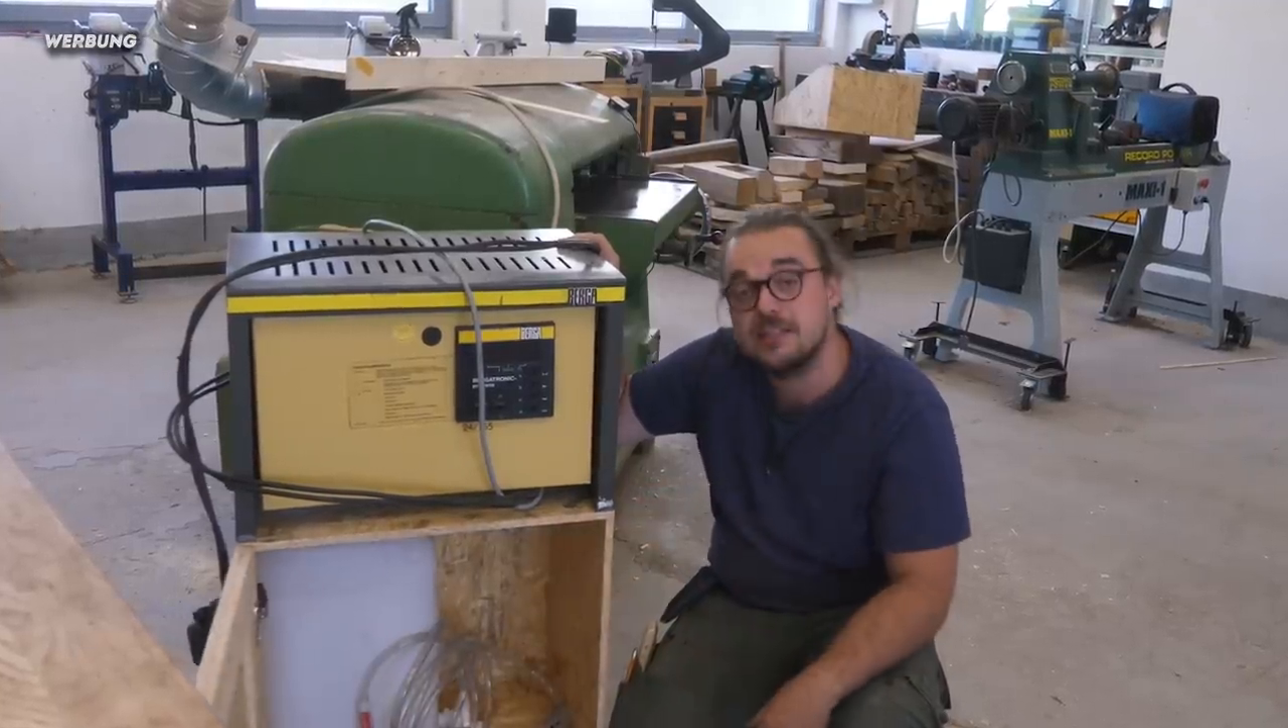Ich habe jetzt das Ladegerät von meinem Stapler auf dieser Kiste montiert.